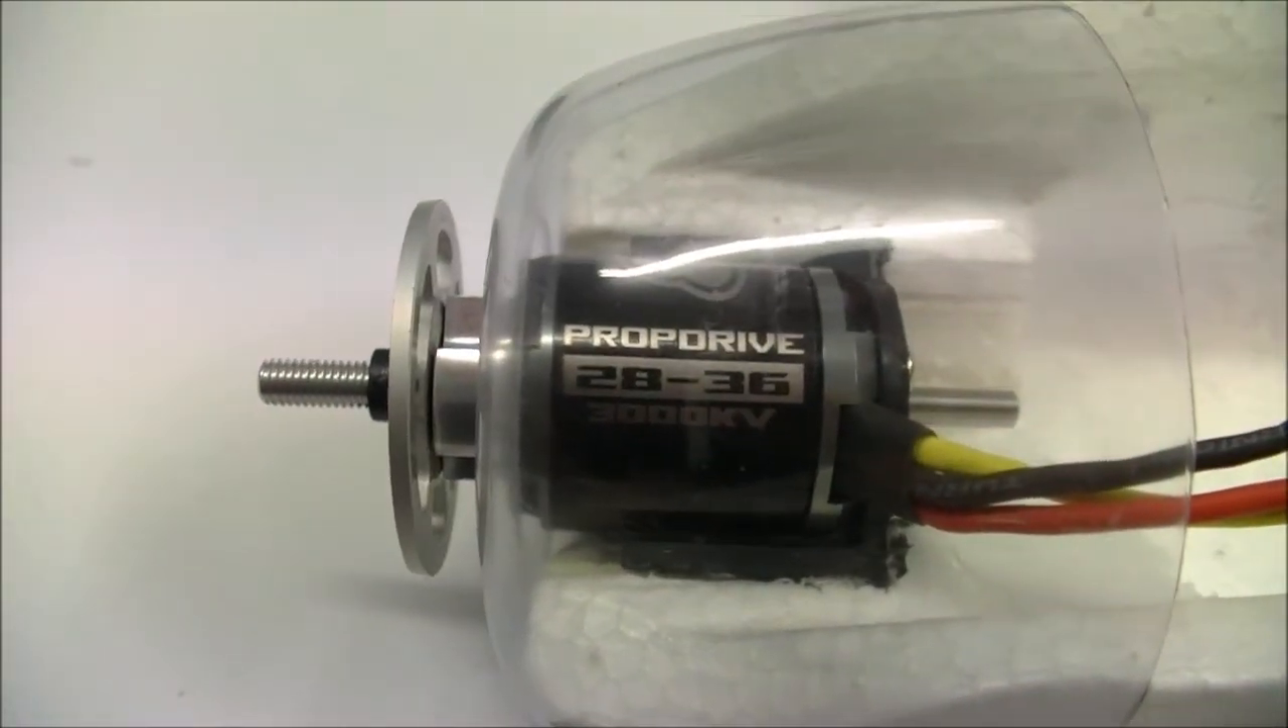As you can see there's quite a large gap between the spinner plate and the nacelle.